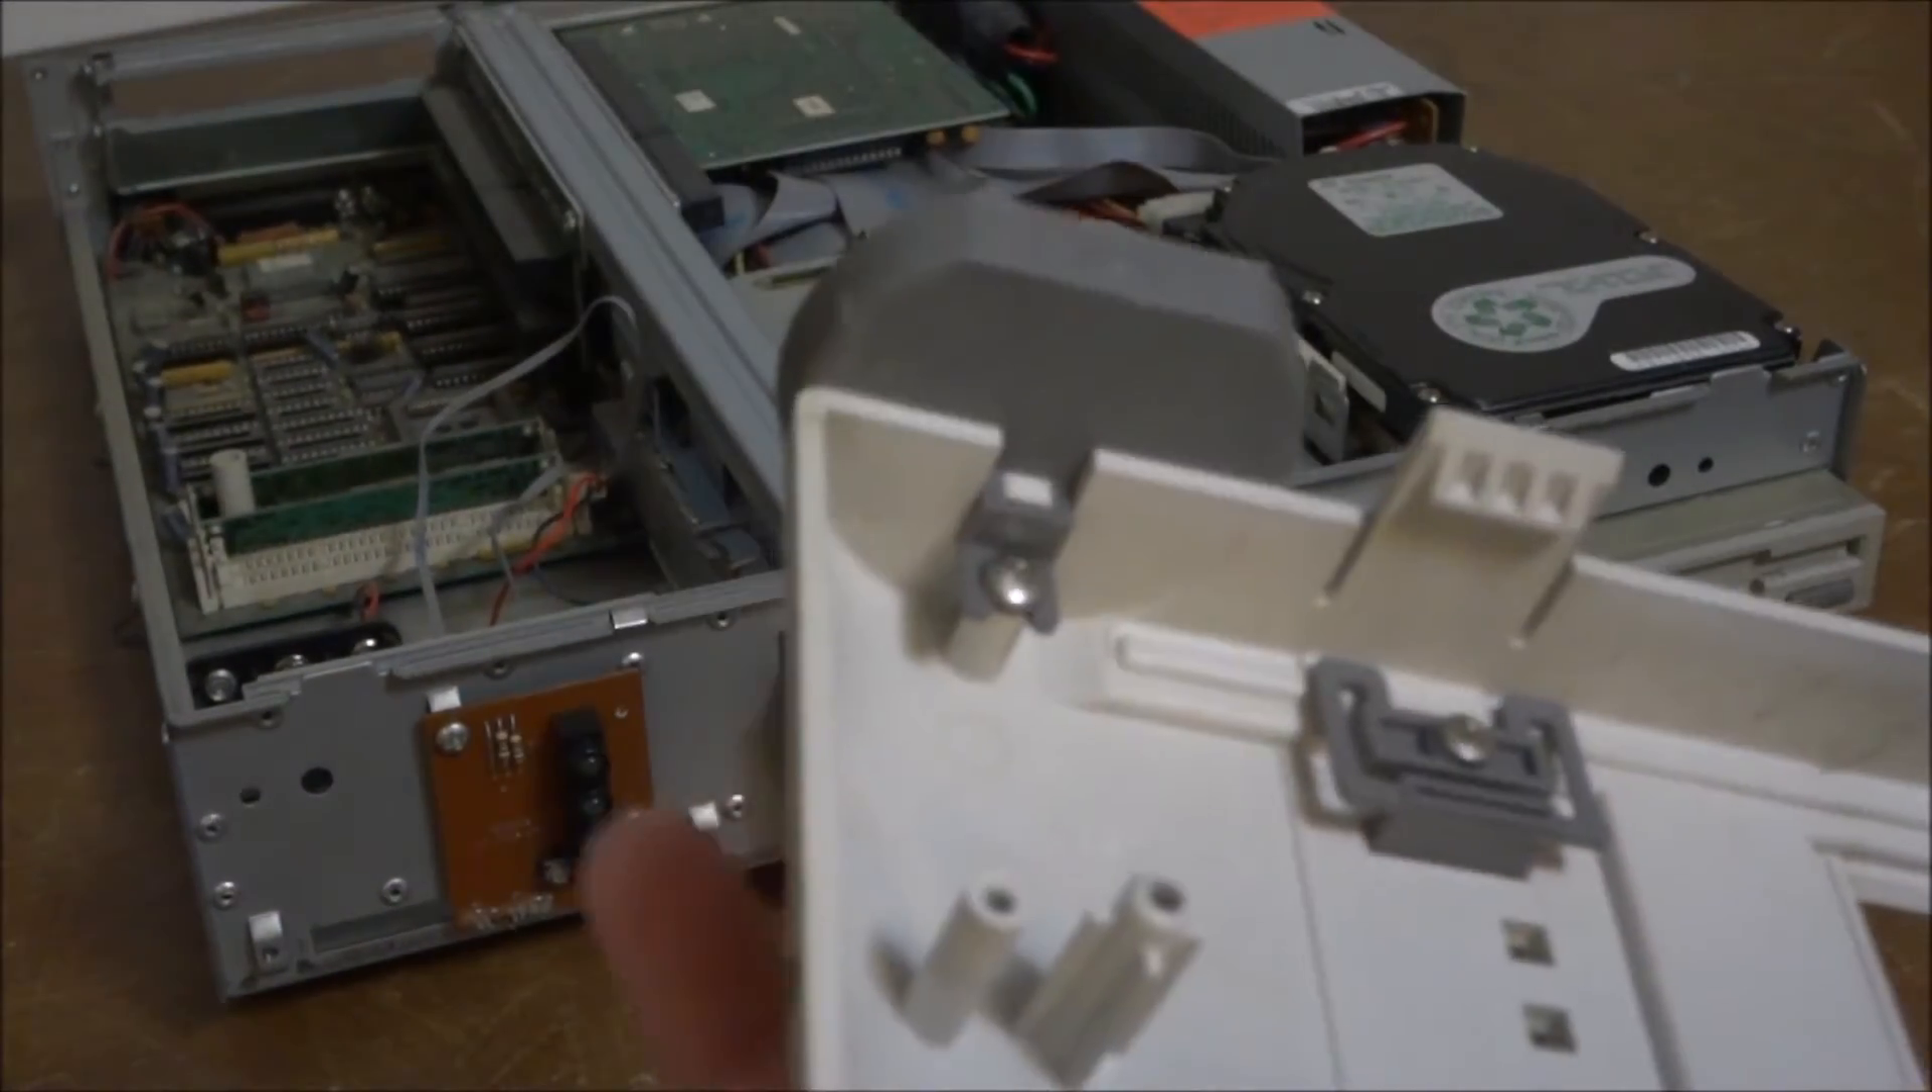So as you can see i pulled off the front panel.